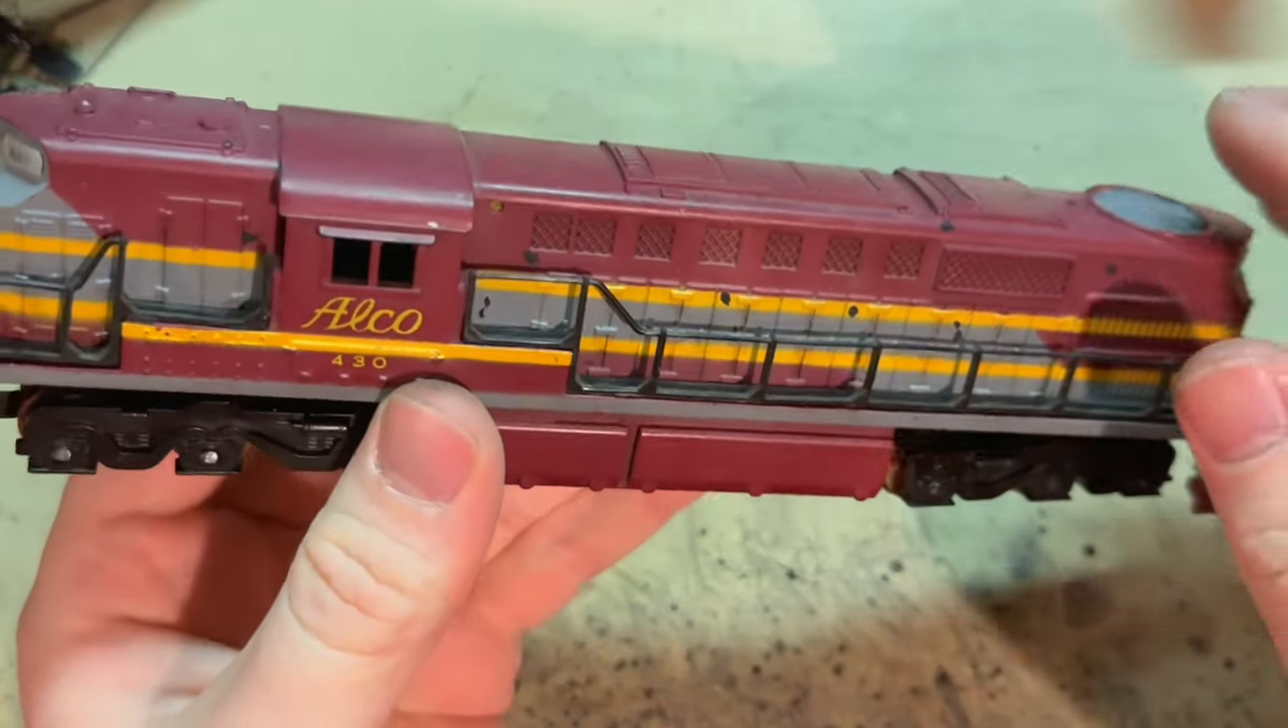The railings on here aren't really in the best of shape. But that is the reassembled model.